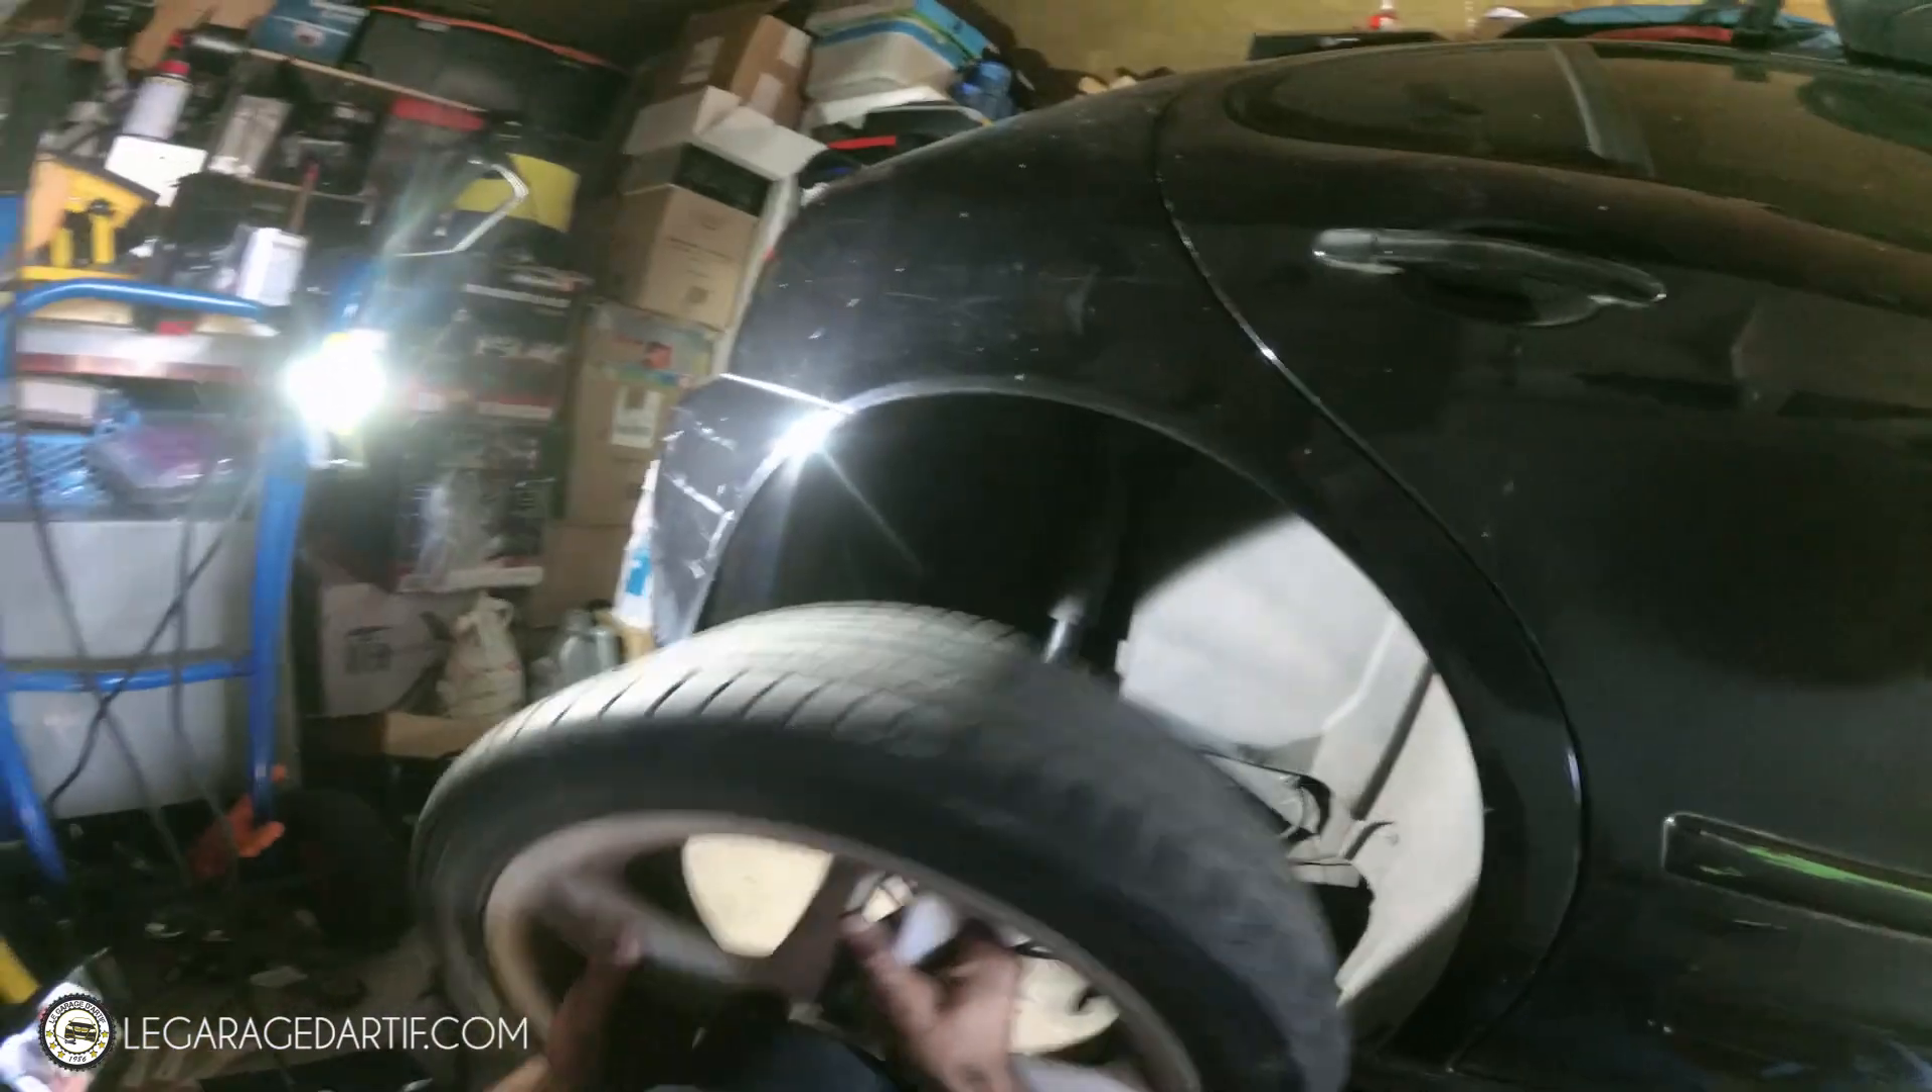Il ne reste plus qu'à remettre la roue.